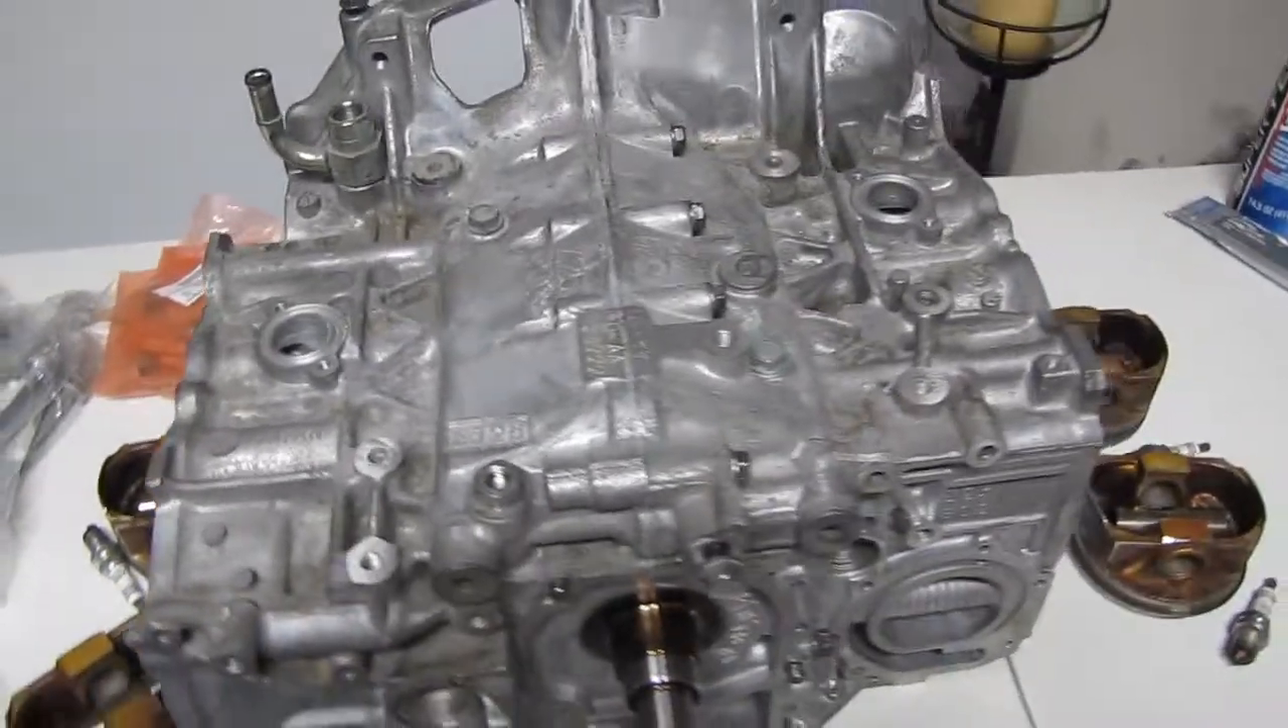All right here we have the two block halves together.